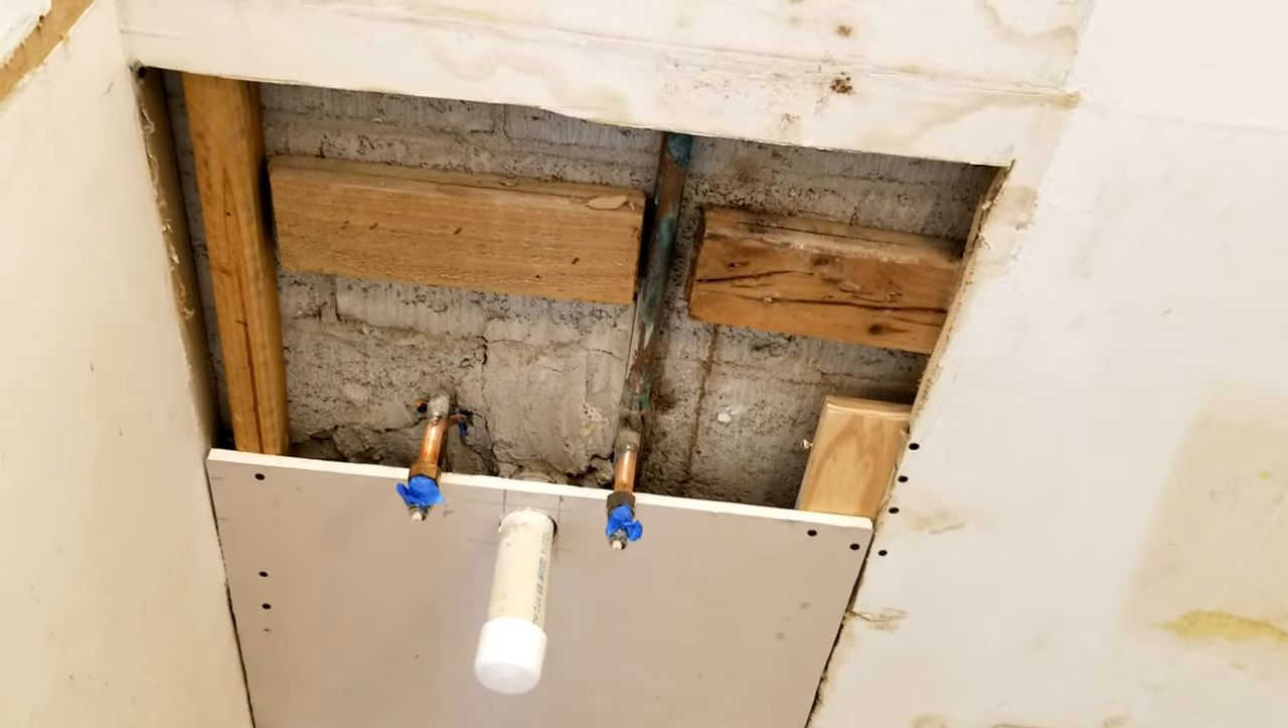Well we already got the first piece of drywall on.